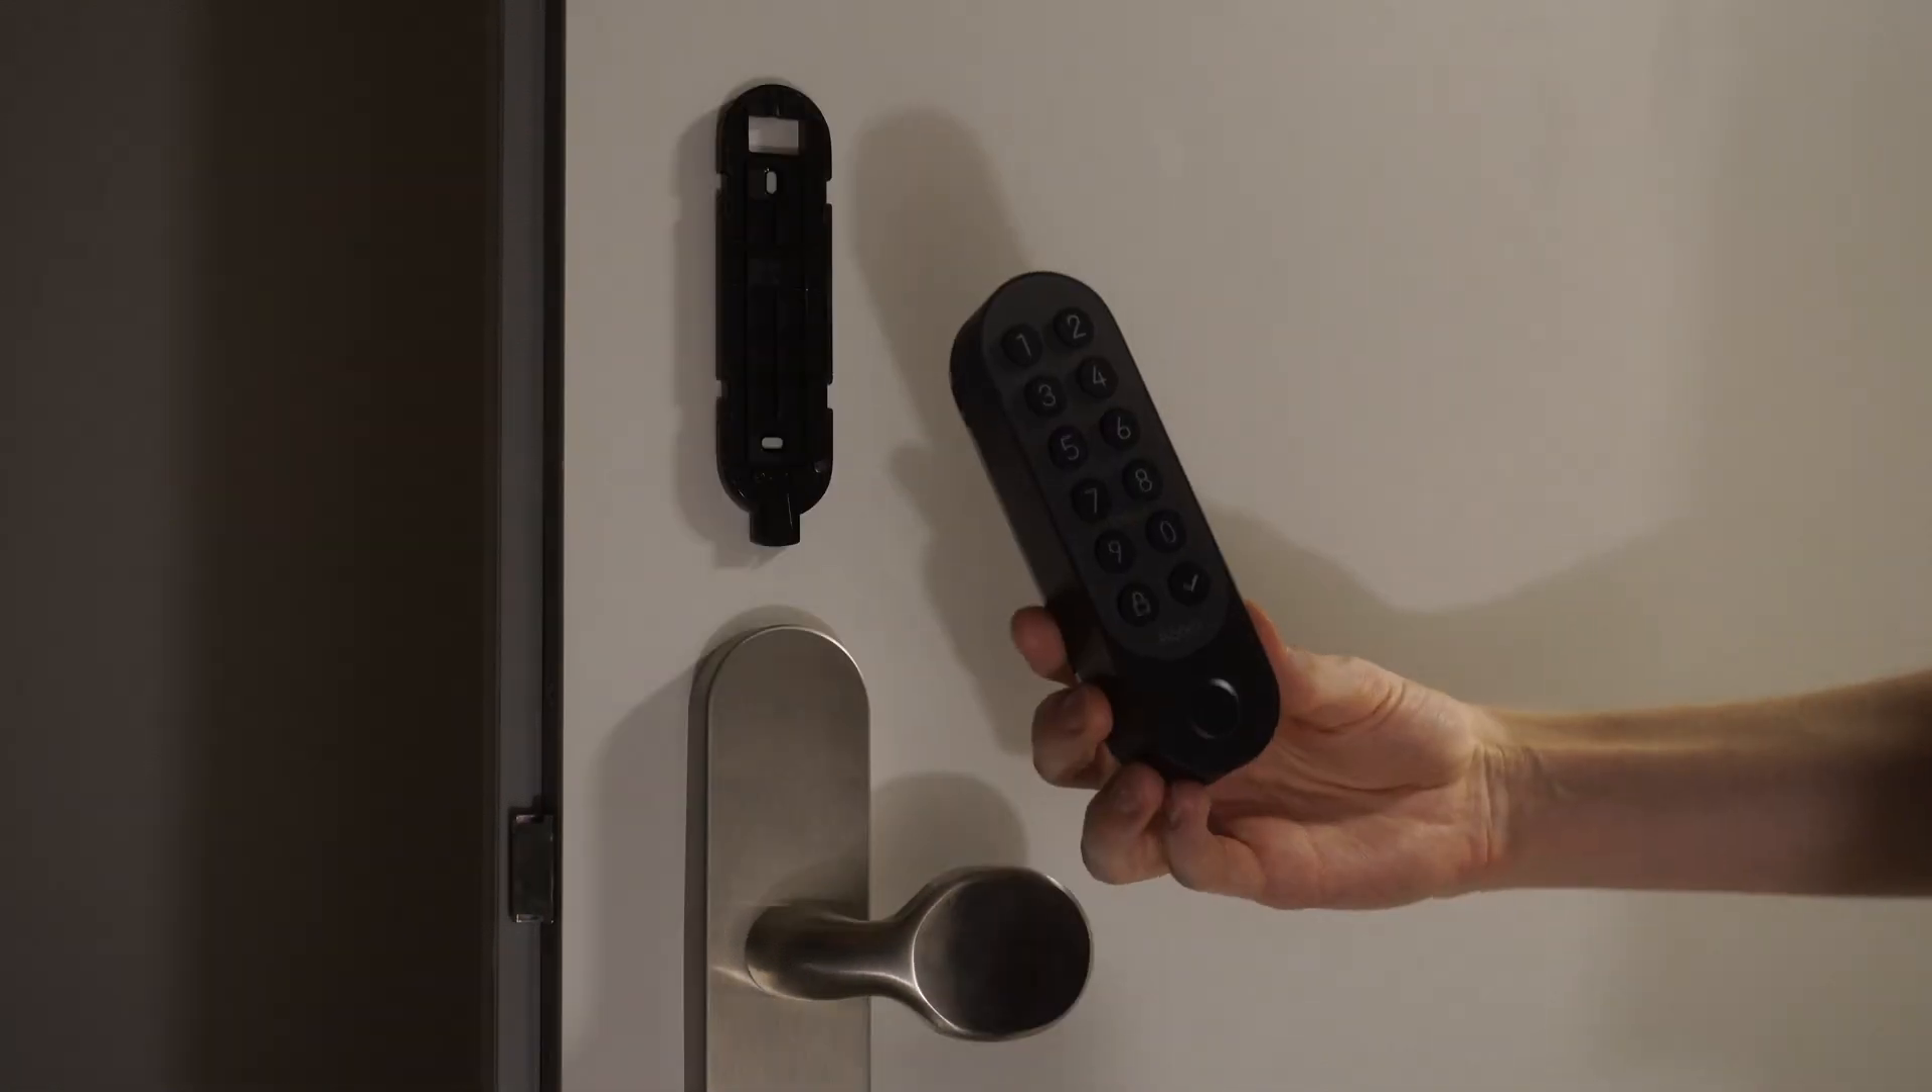Now of course the last thing left is to attach the actual pin pad to our door and this just goes with a double-sided adhesive here on the back of the mounting bracket.